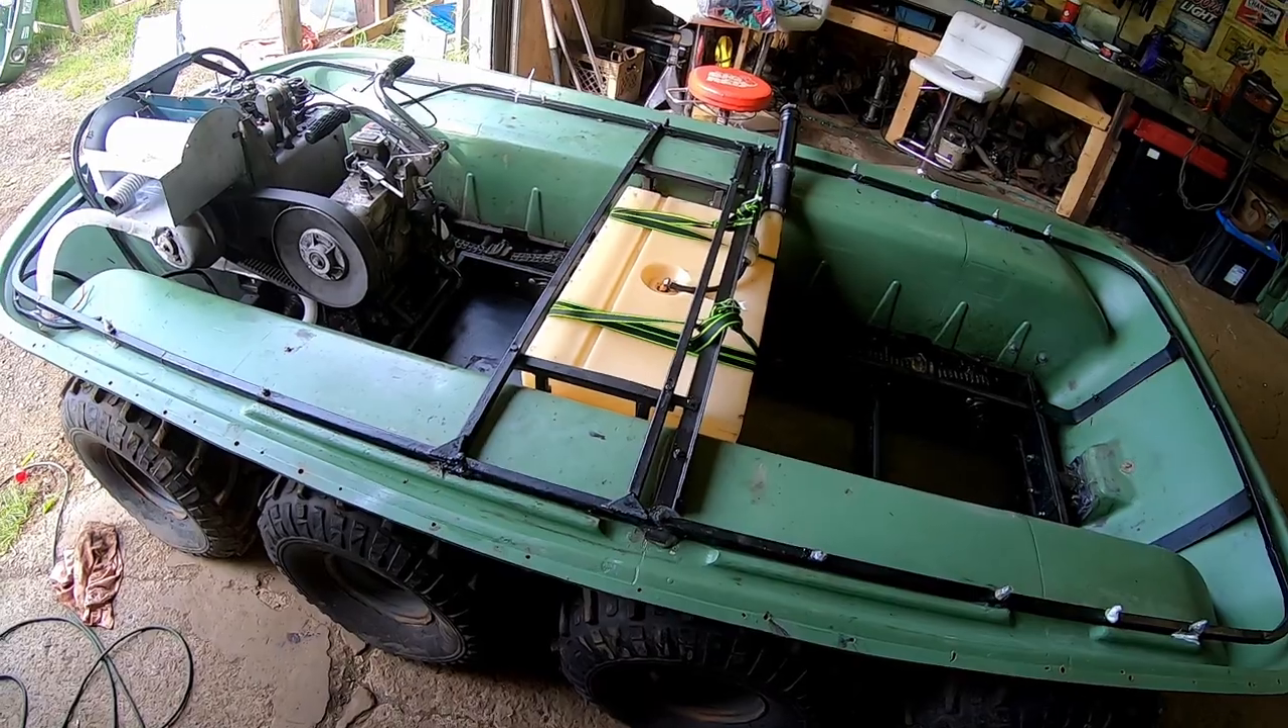Um the seat or the gas tank is strapped in place it's not going to go anywhere anyways but it is strapped in tight now.